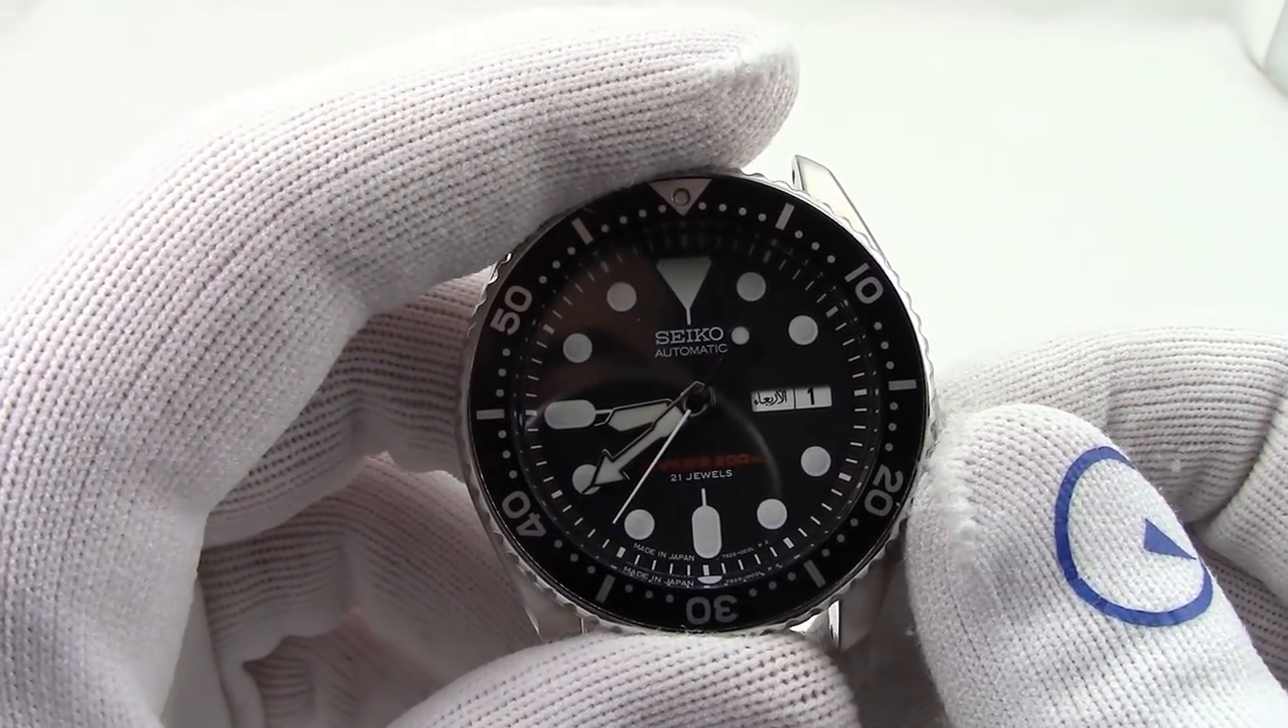So once the strap is off, we are left with just the watch.